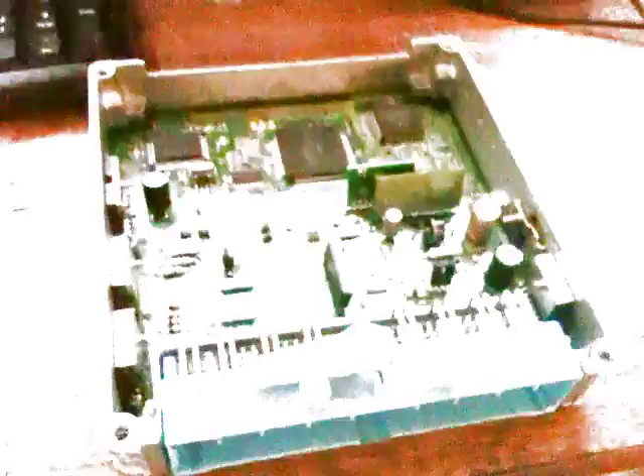Alright, I've got the cover off my ECU.